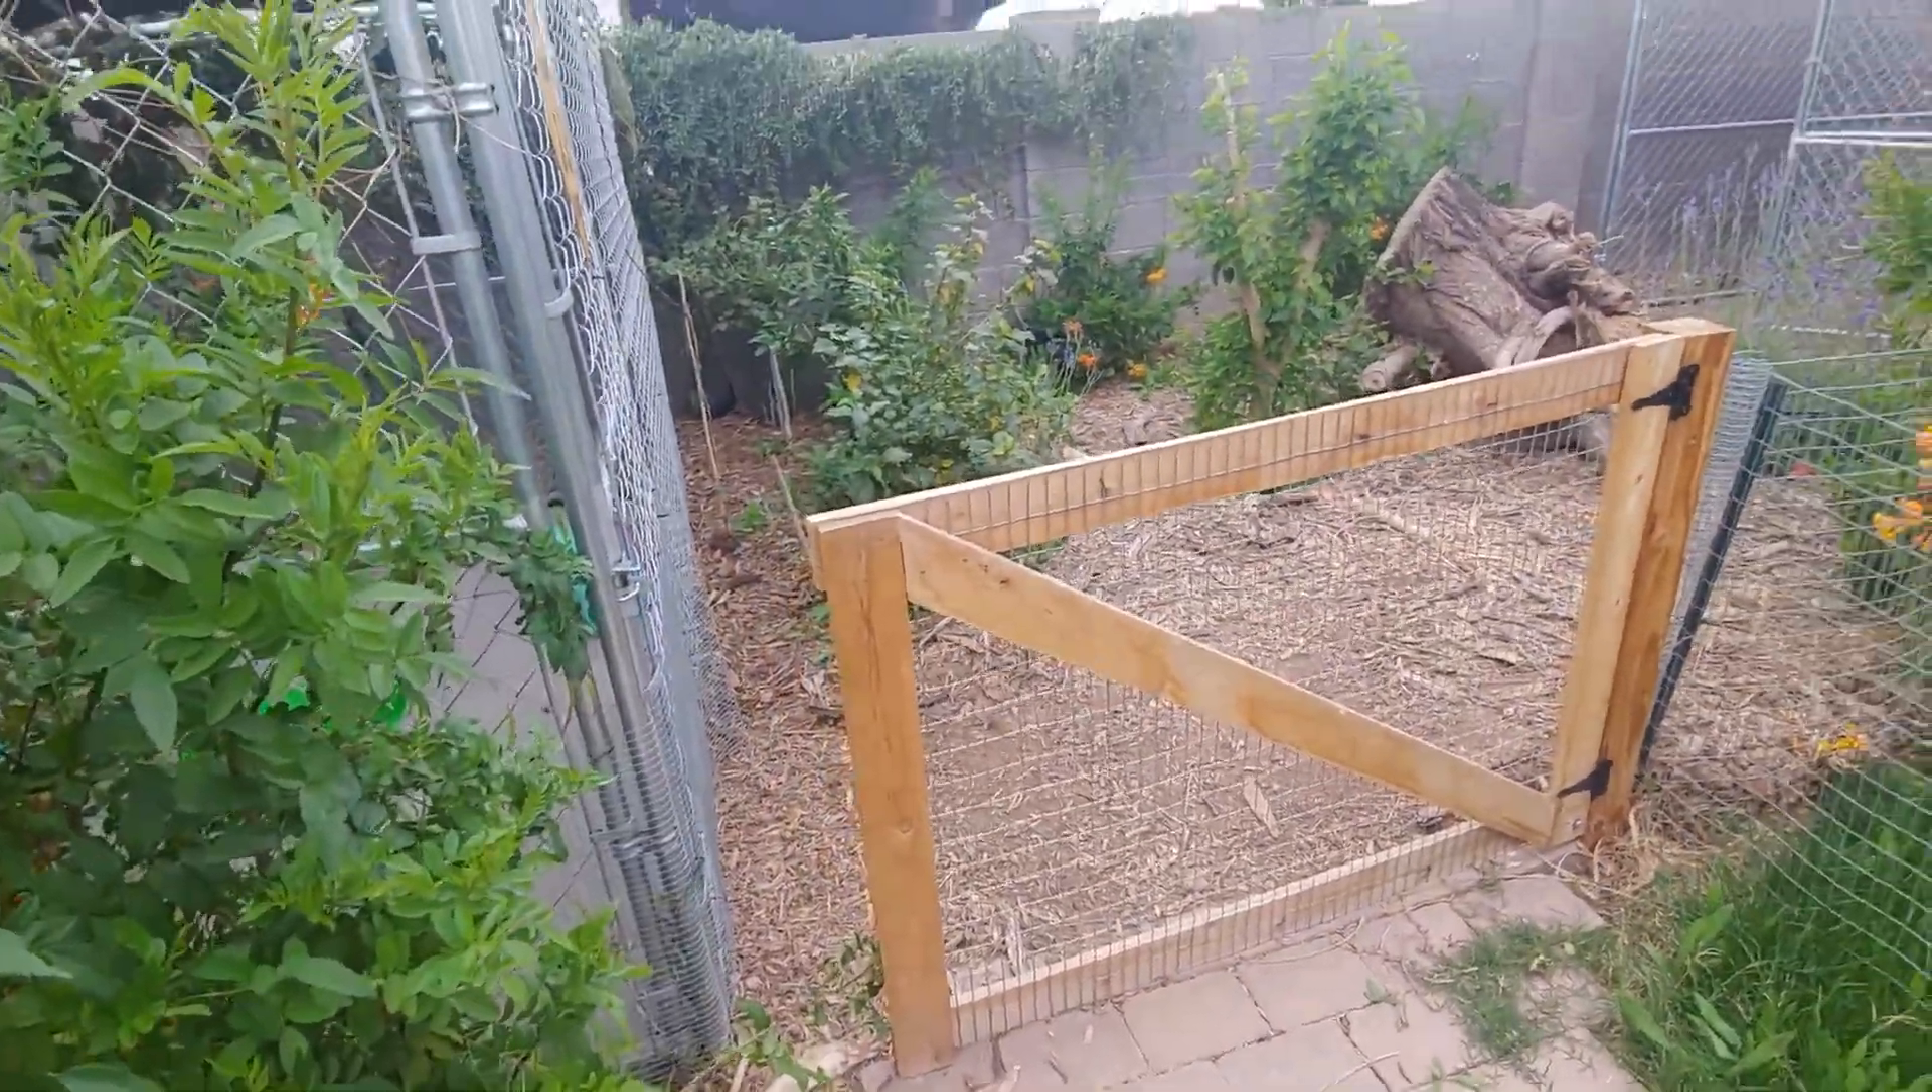This door like it doesn't actually like go to anything and so there's this big gap.